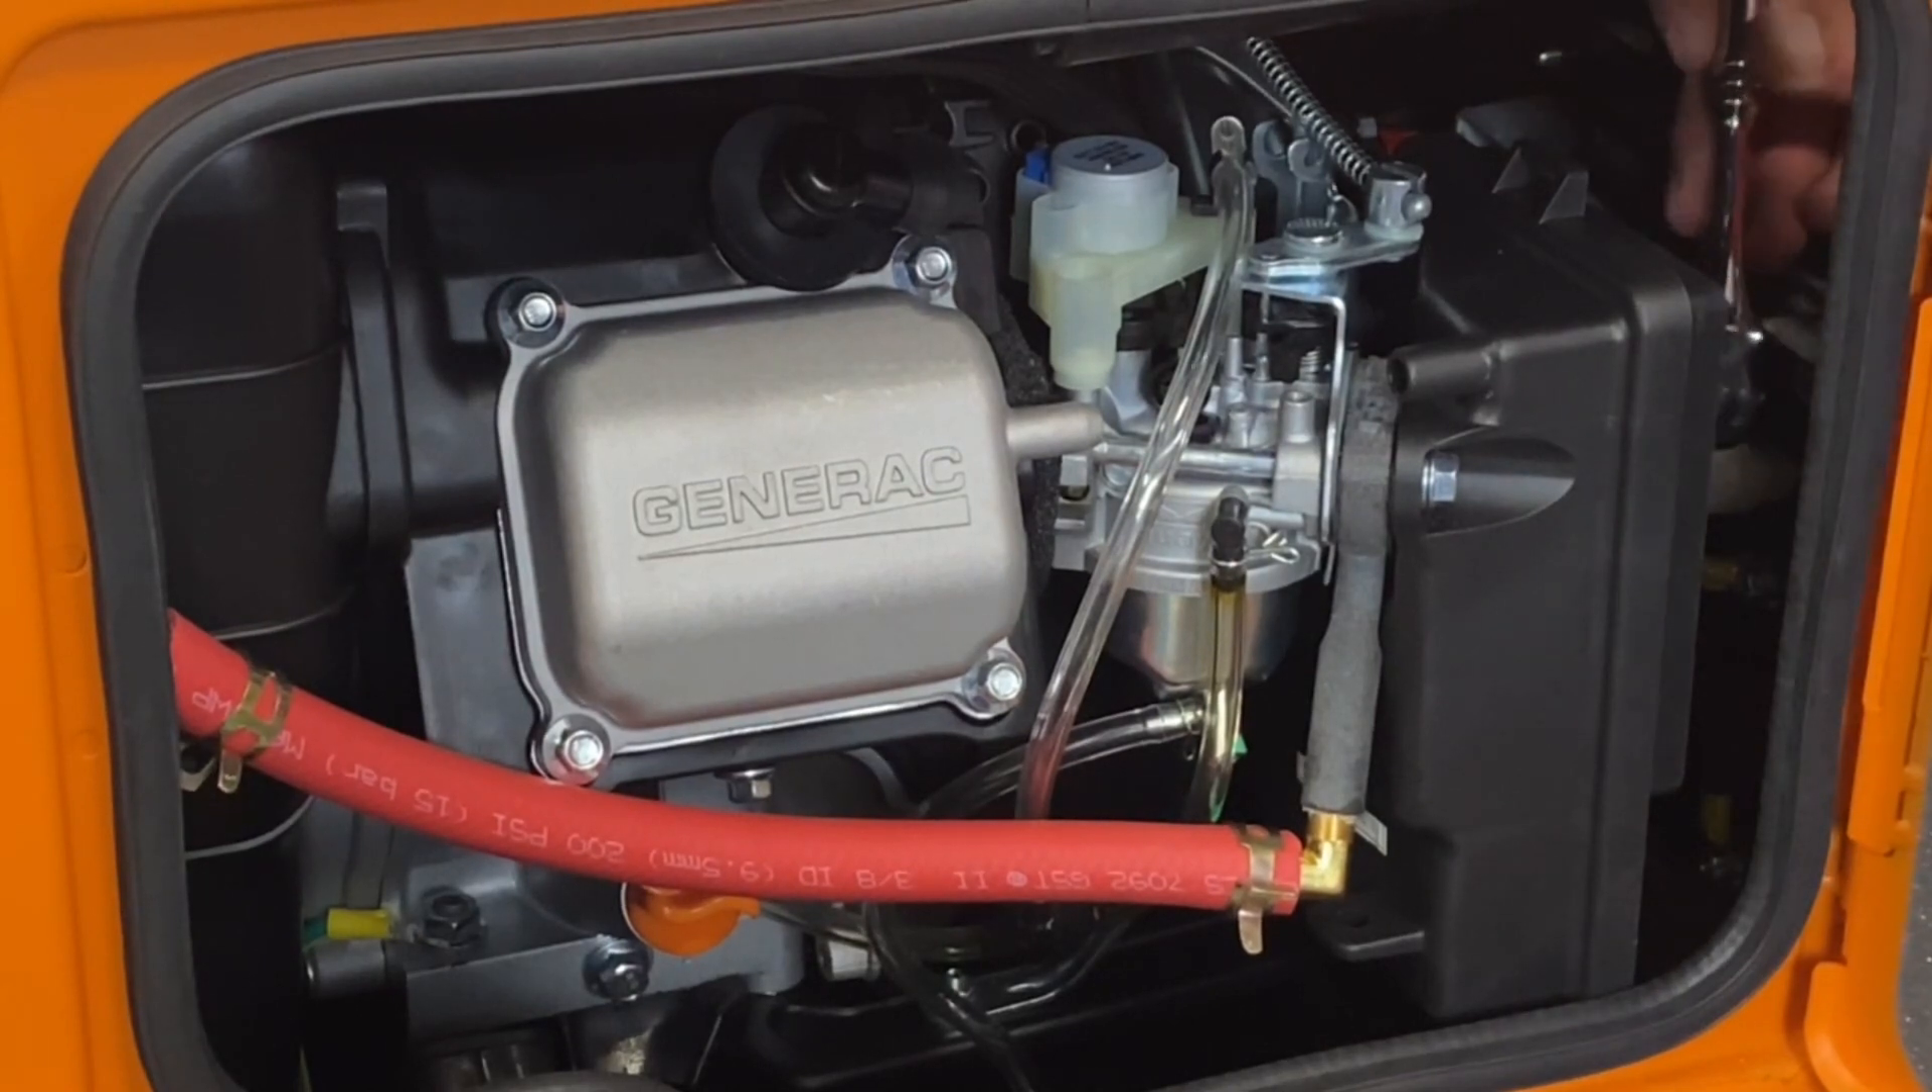Now we got our hose on the back.